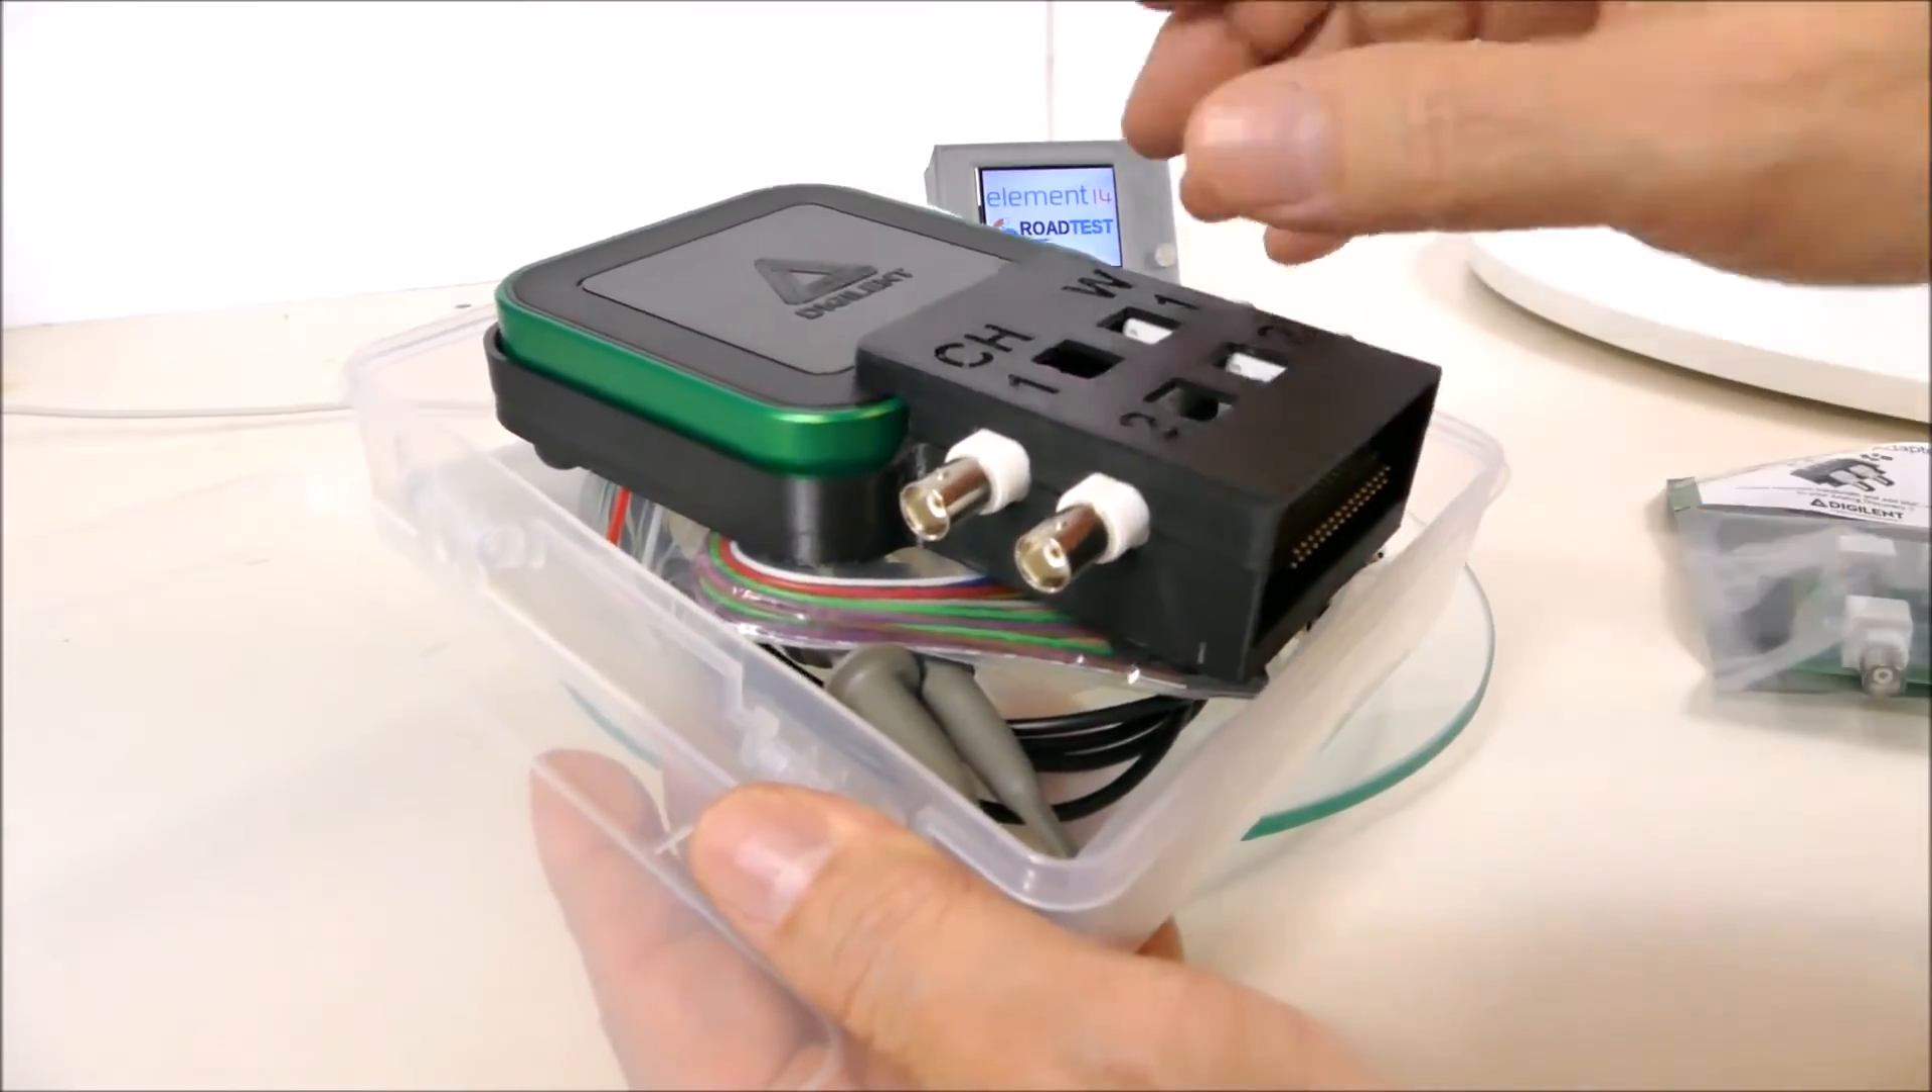The device itself sort of fits in the case except that now it's a bit high.